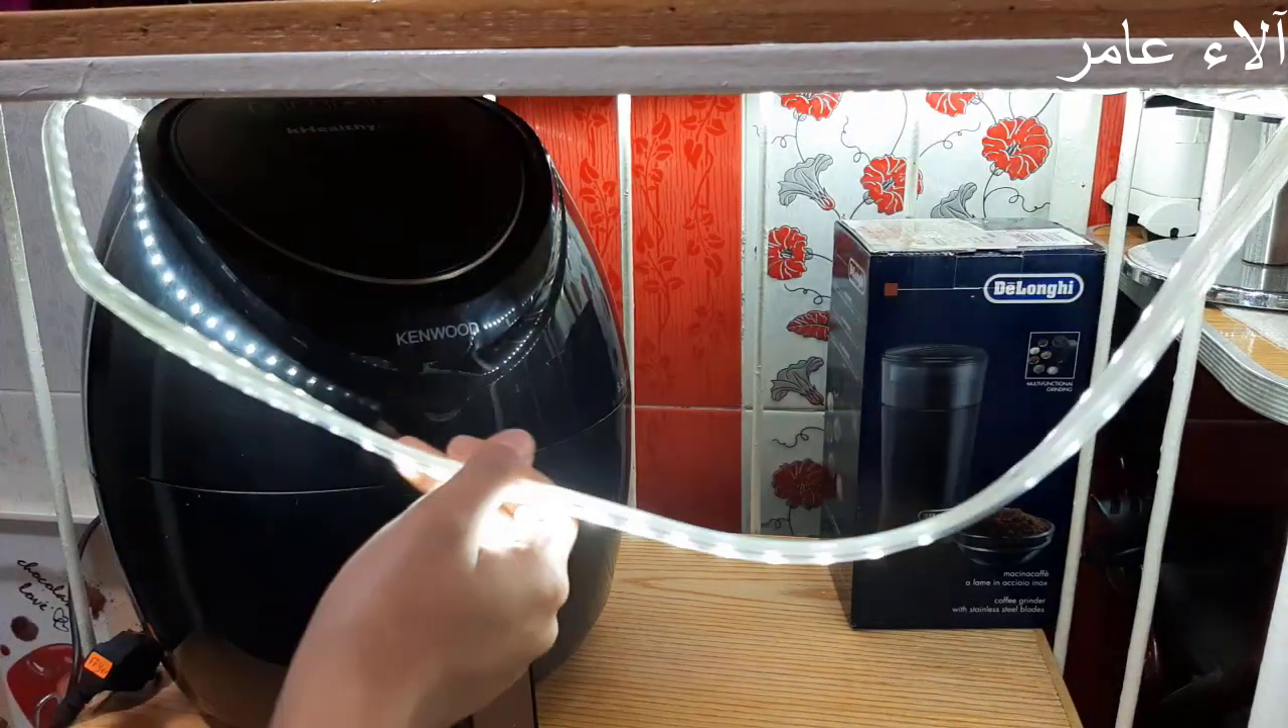انا حطاله شريط لد اهو زوجي جابهولي بس ما كنتش لزقته تلزيق كلي.